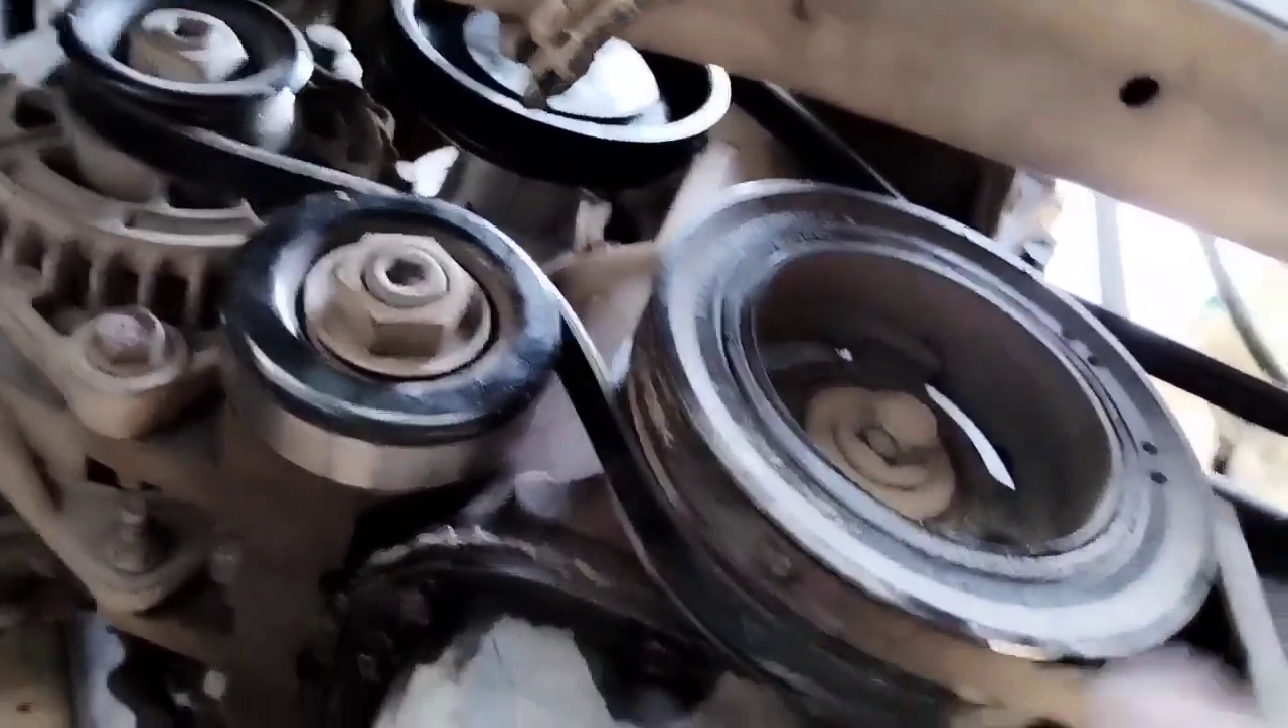Ya tenemos enrutada la banda de accesorios que no es tan difícil.